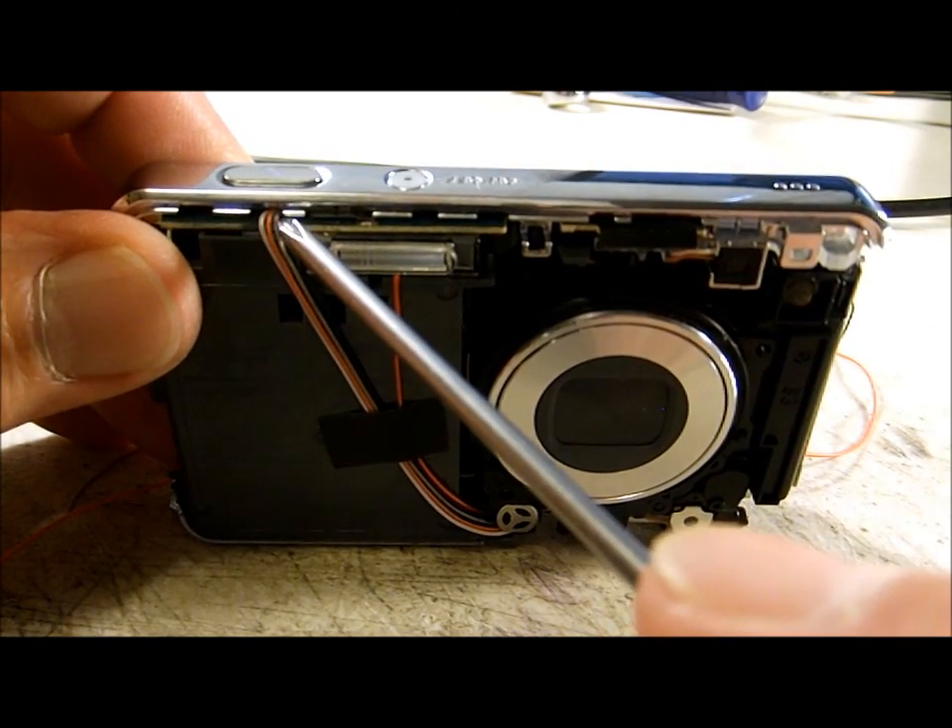As you can see I've got my top trim bar back on and right in this location right here you'll notice I have my power my common and my shutter wire coming out right here between these two tabs.